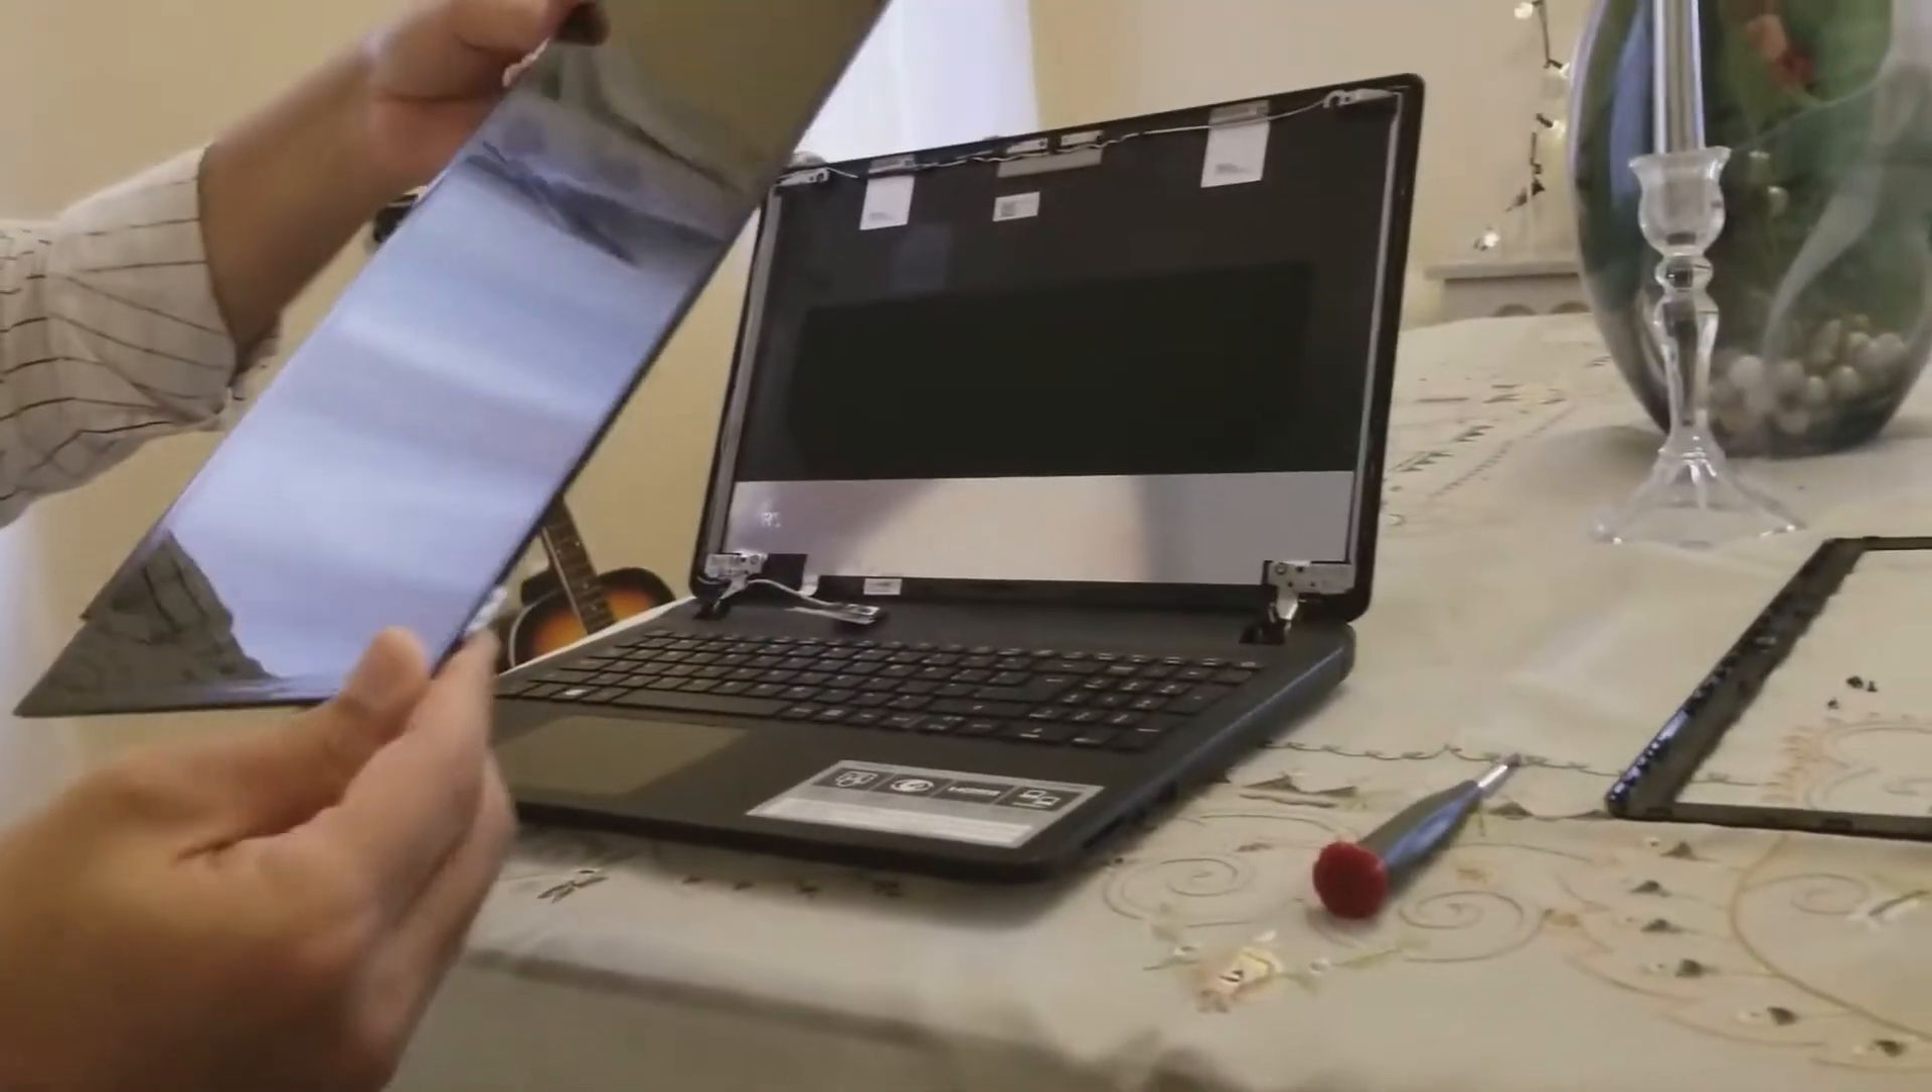Now we have the old screen out and we'll get the new screen and put it in.